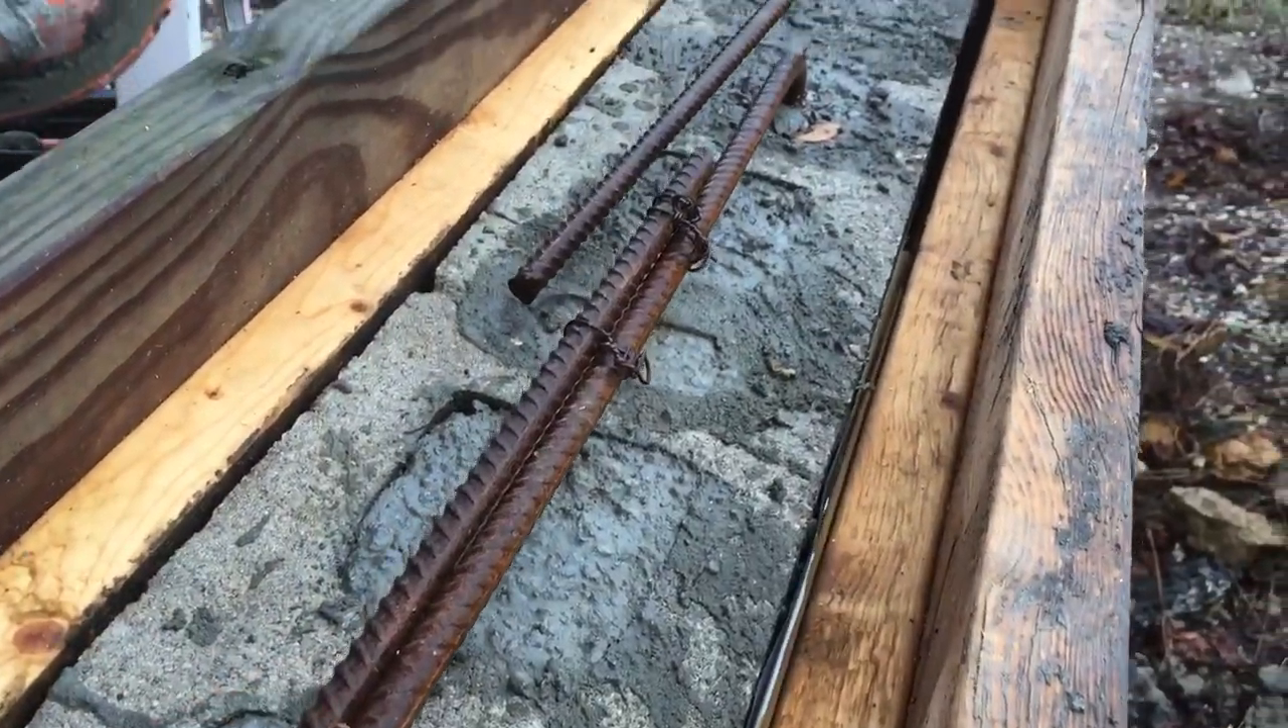This is the rebar that was core poured I bent down tied it all together.